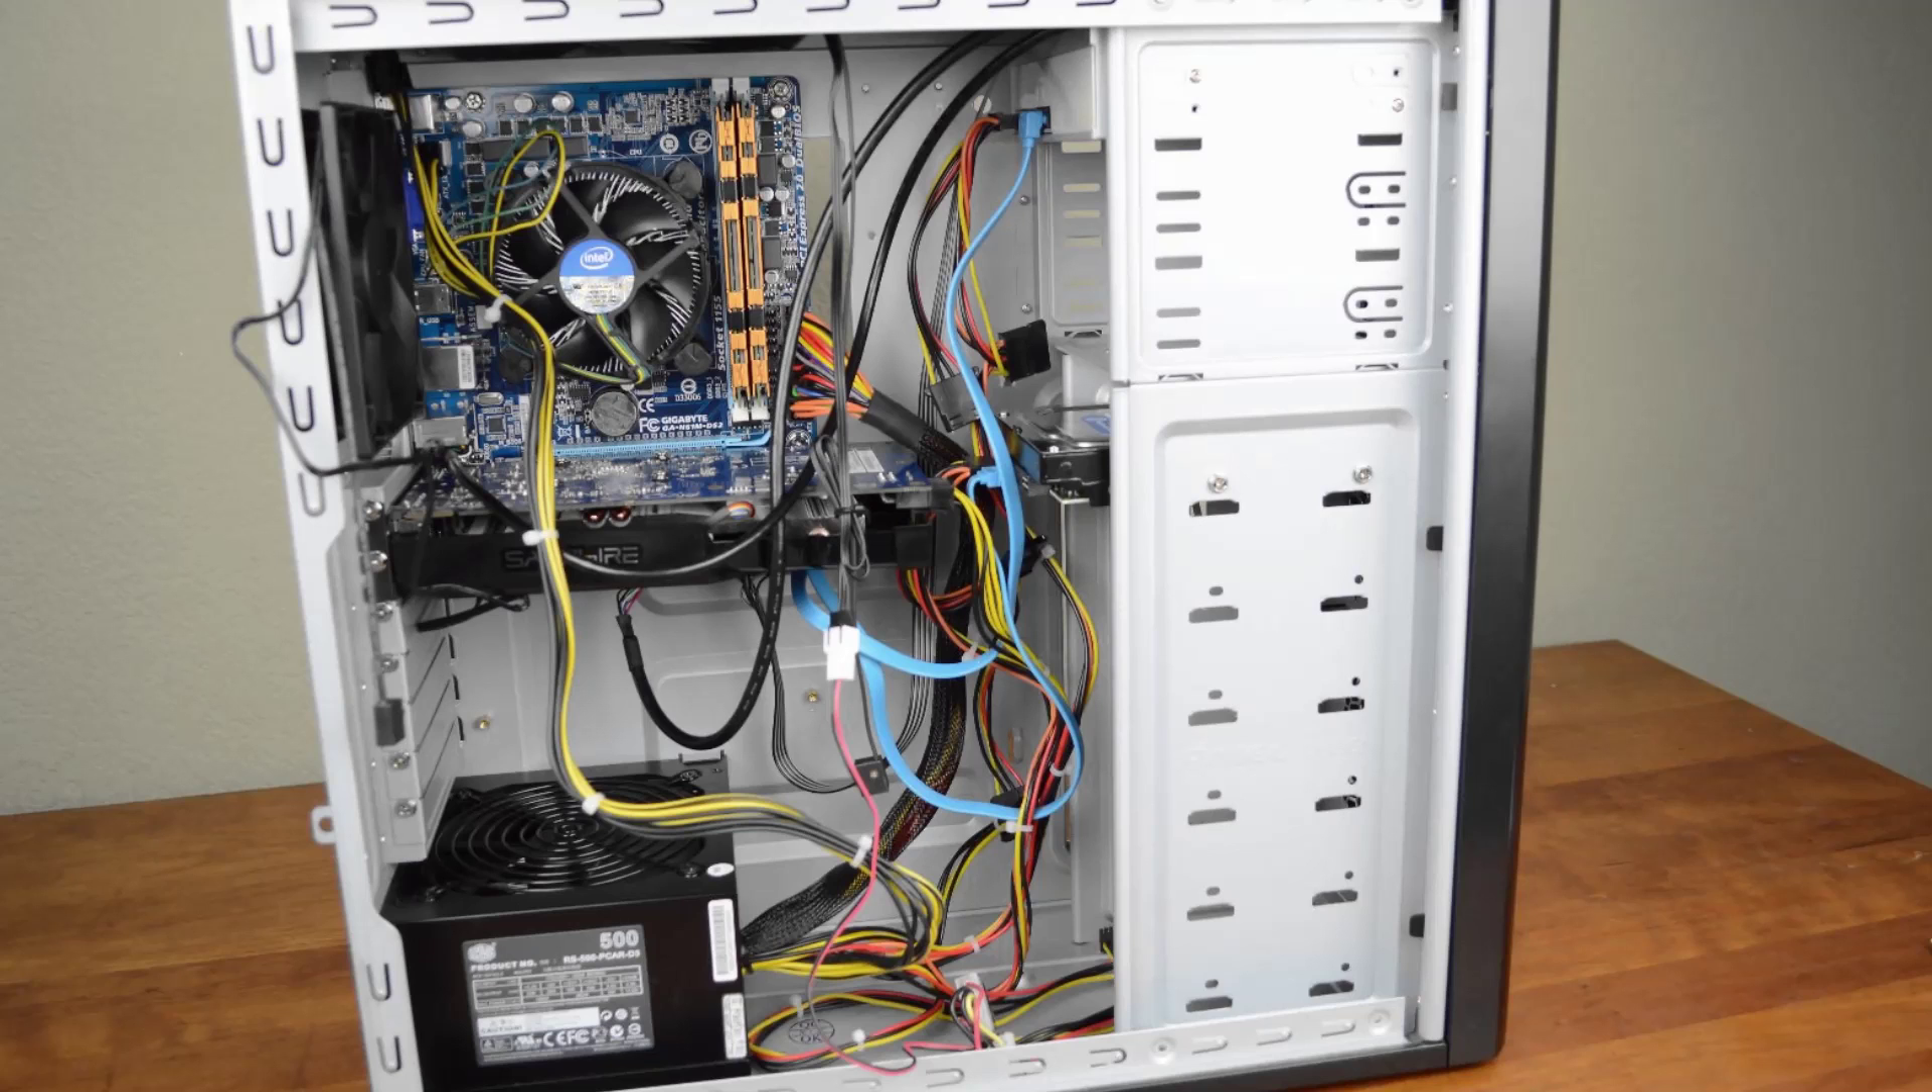All our parts are installed and everything is wired up.